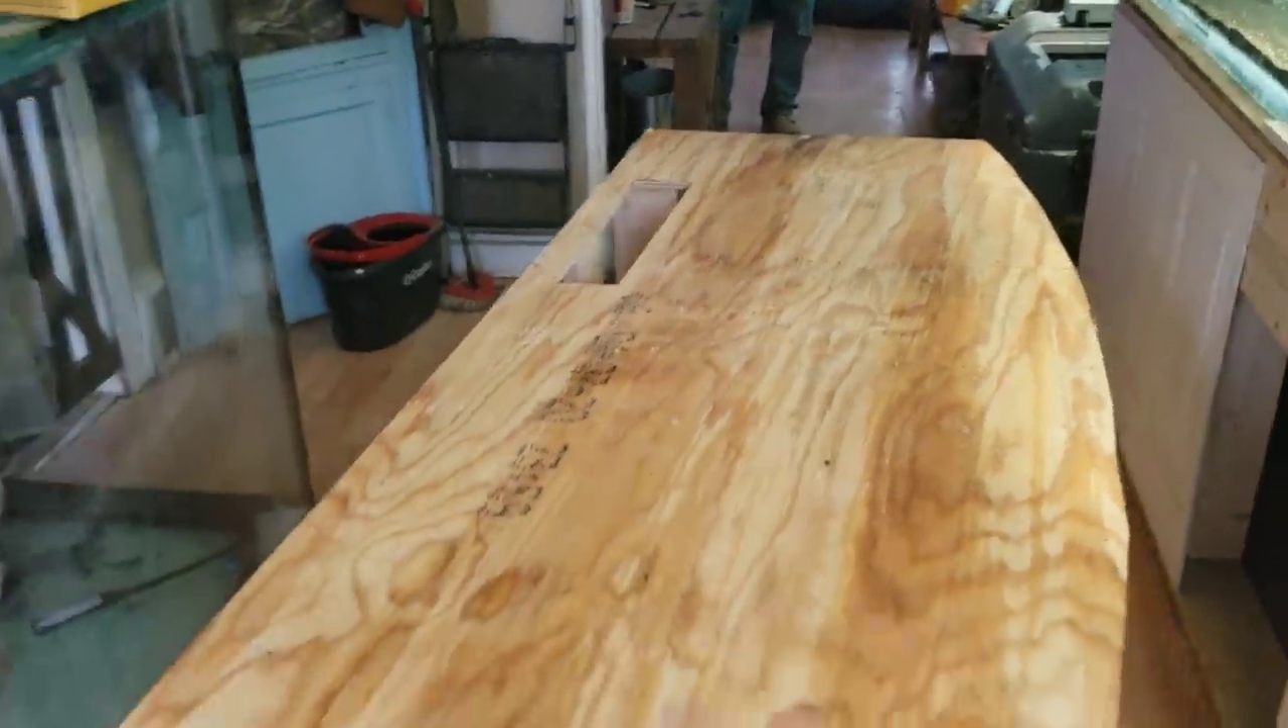We screwed down the plywood. We cut the hole for the overflows. Now the stand is complete.